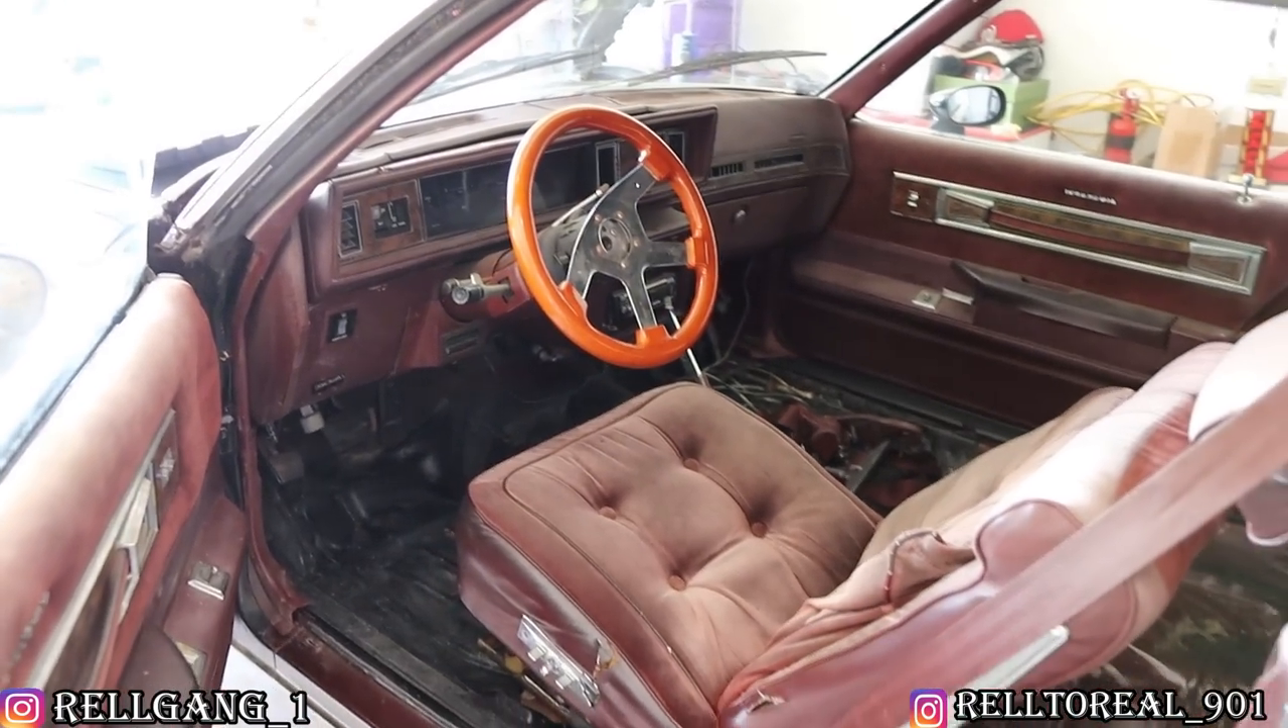I only put the seat in just so I can move with the car and have something to sit on while I'm moving the car back and forth and stuff like that.